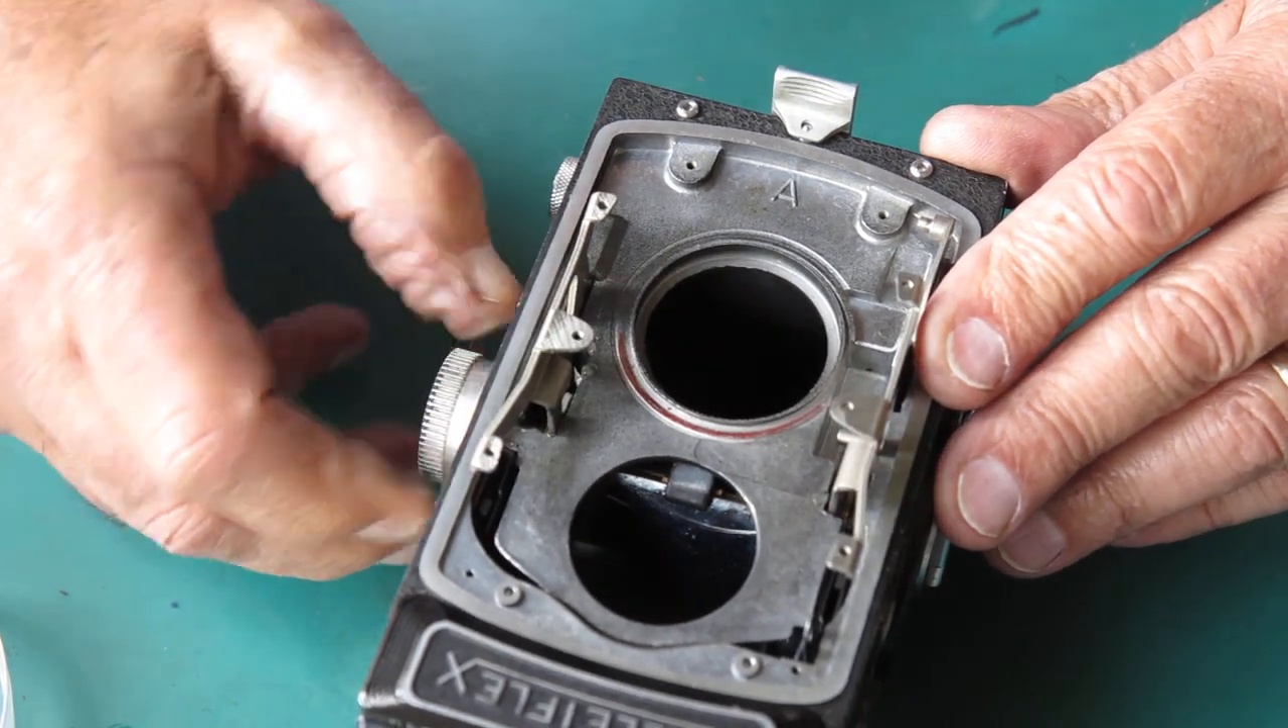Of course I won't put the cover on that yet because I've got to adjust the focus once I'll get everything back on the front of the camera.